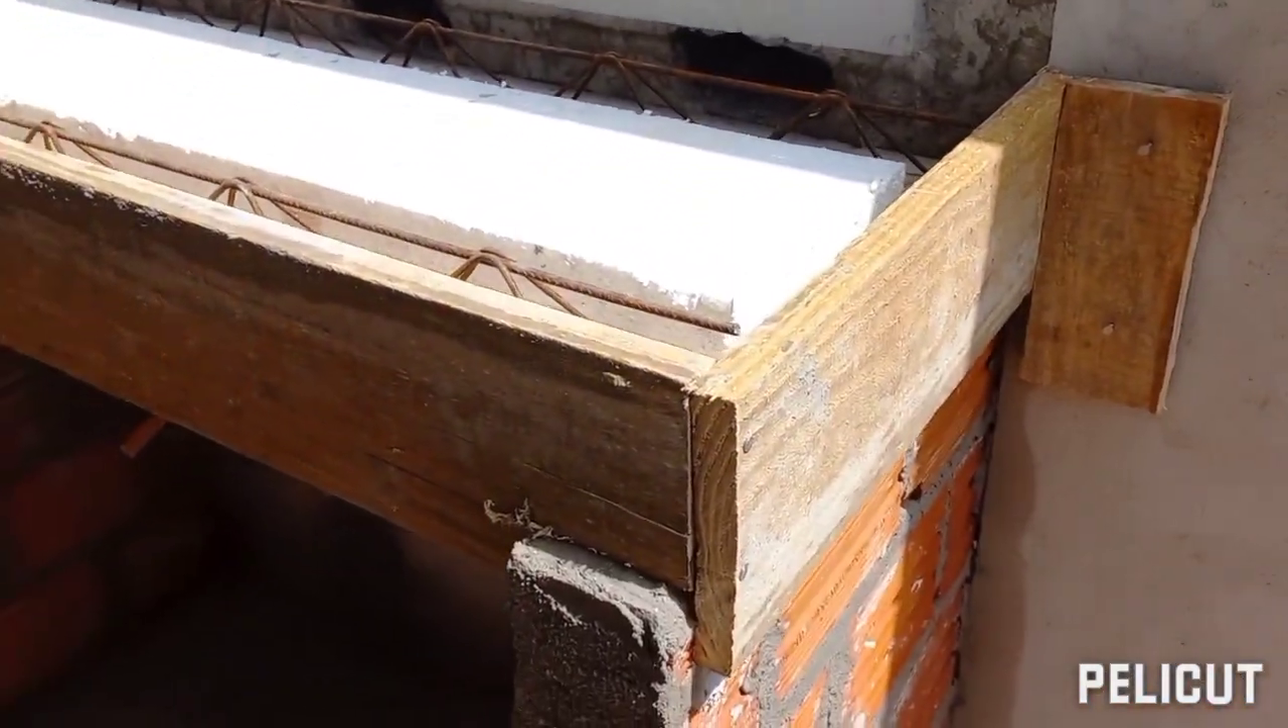Então a parte de caixaria Tá montada.